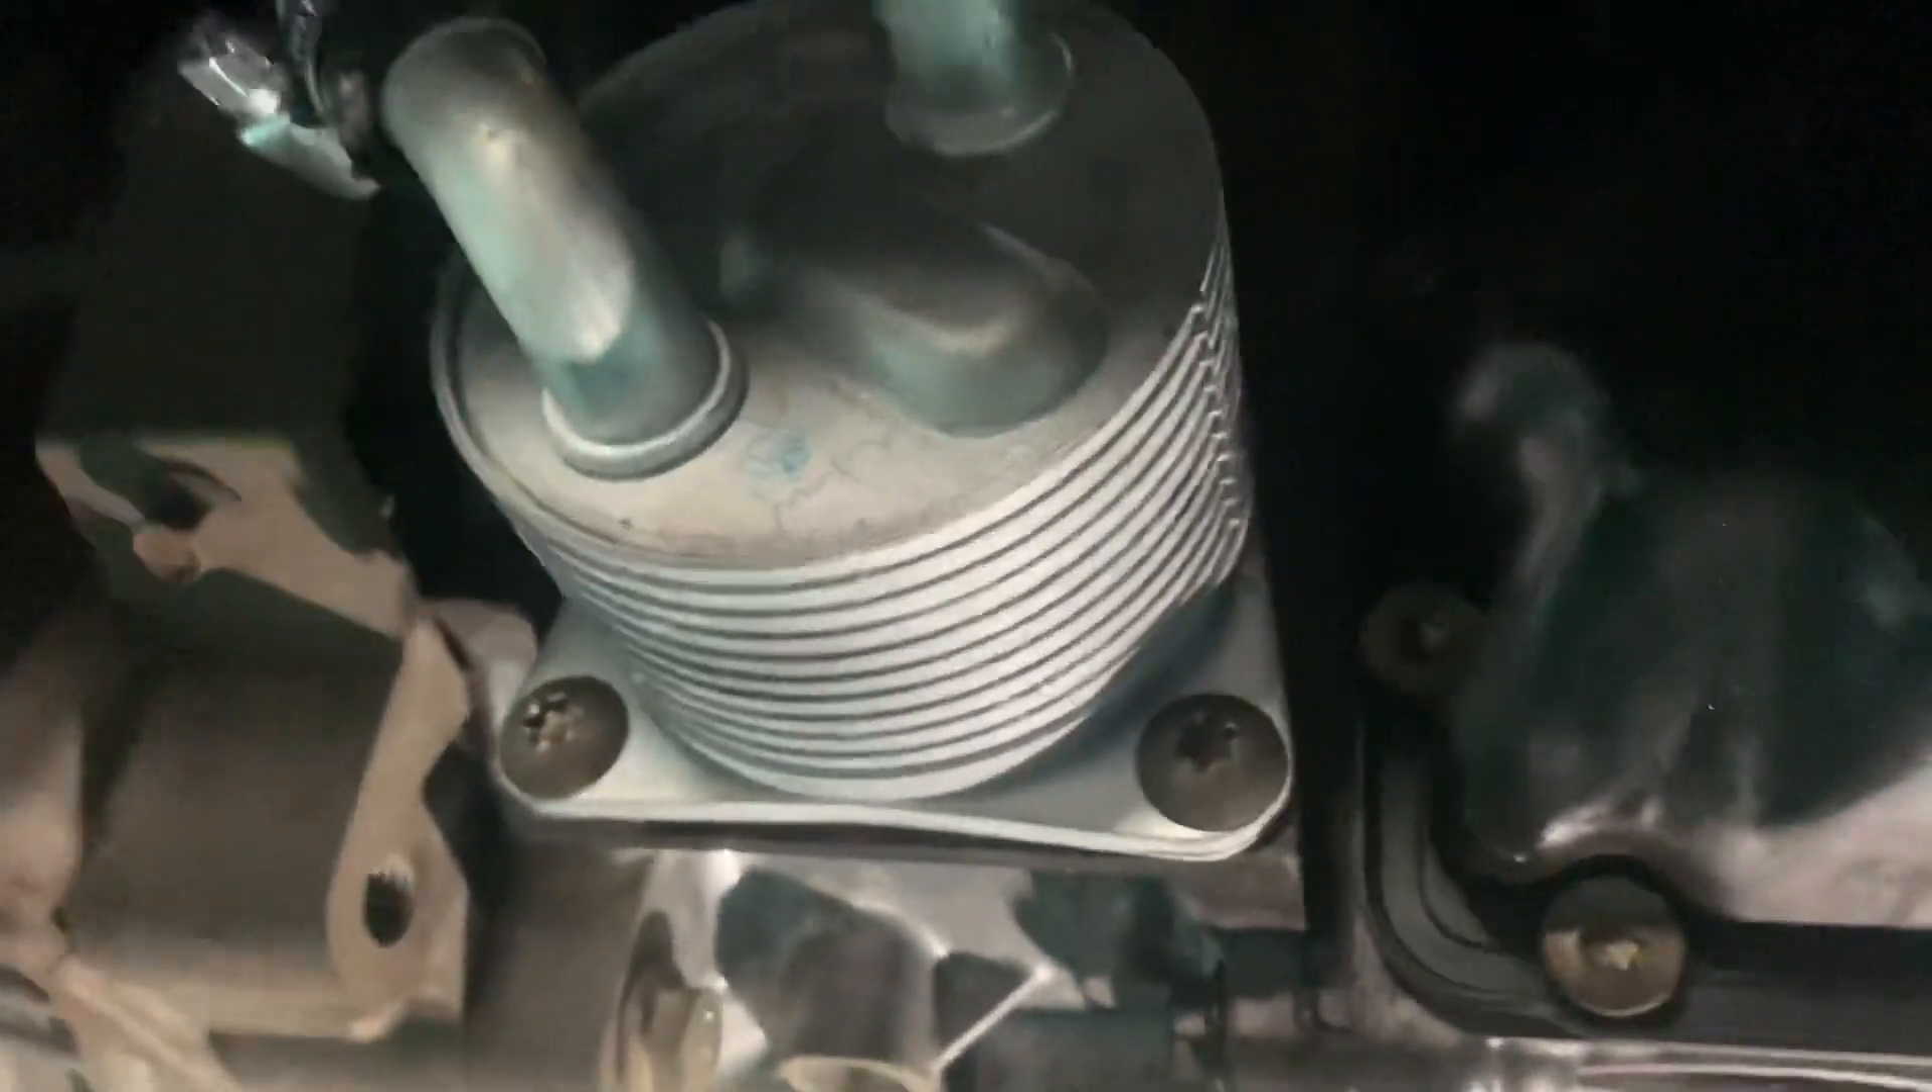Aqui o trocador novo, já está aqui no local, instalado.